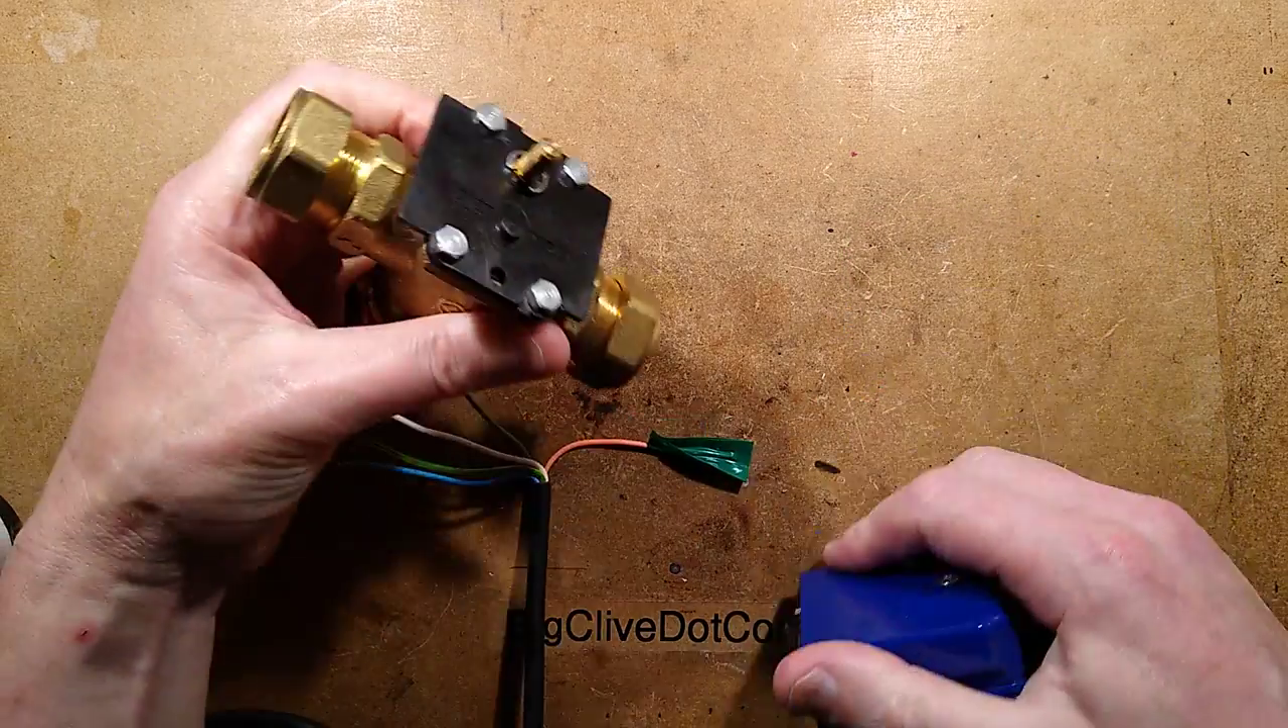And what you're left here is the diverter valve with its little stem.